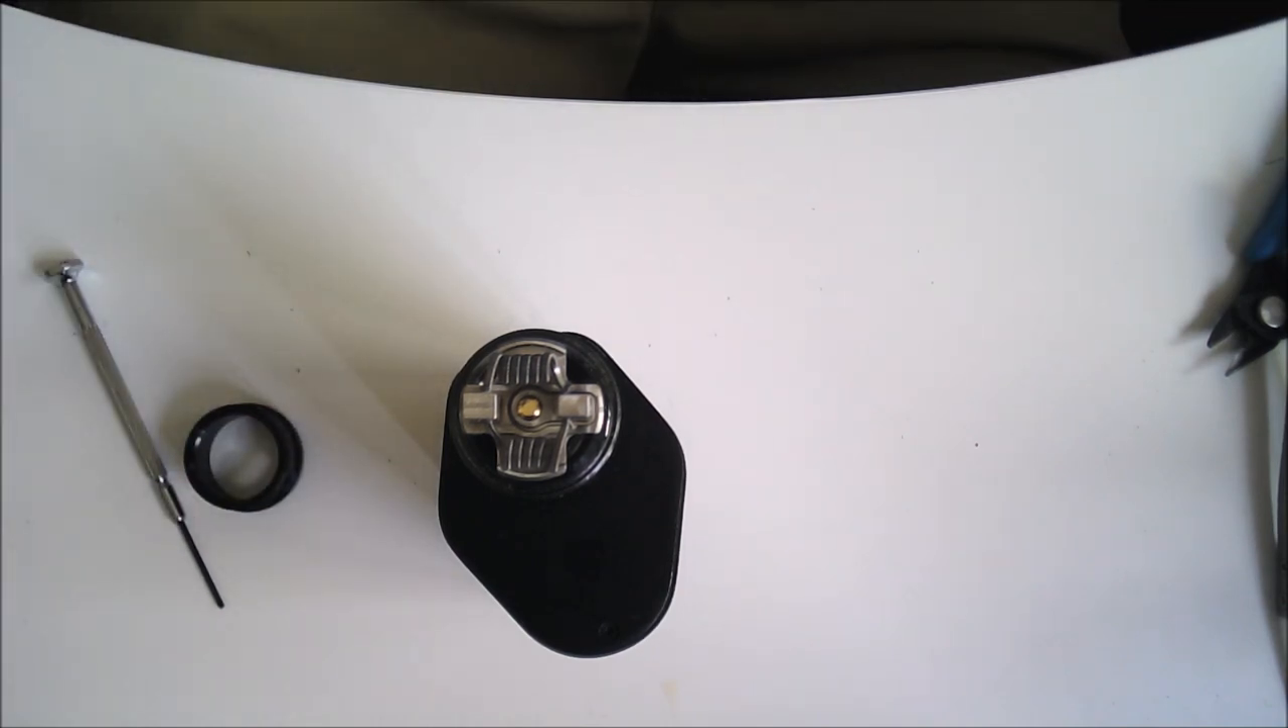But you notice i've removed this top cap here this piece this ring.